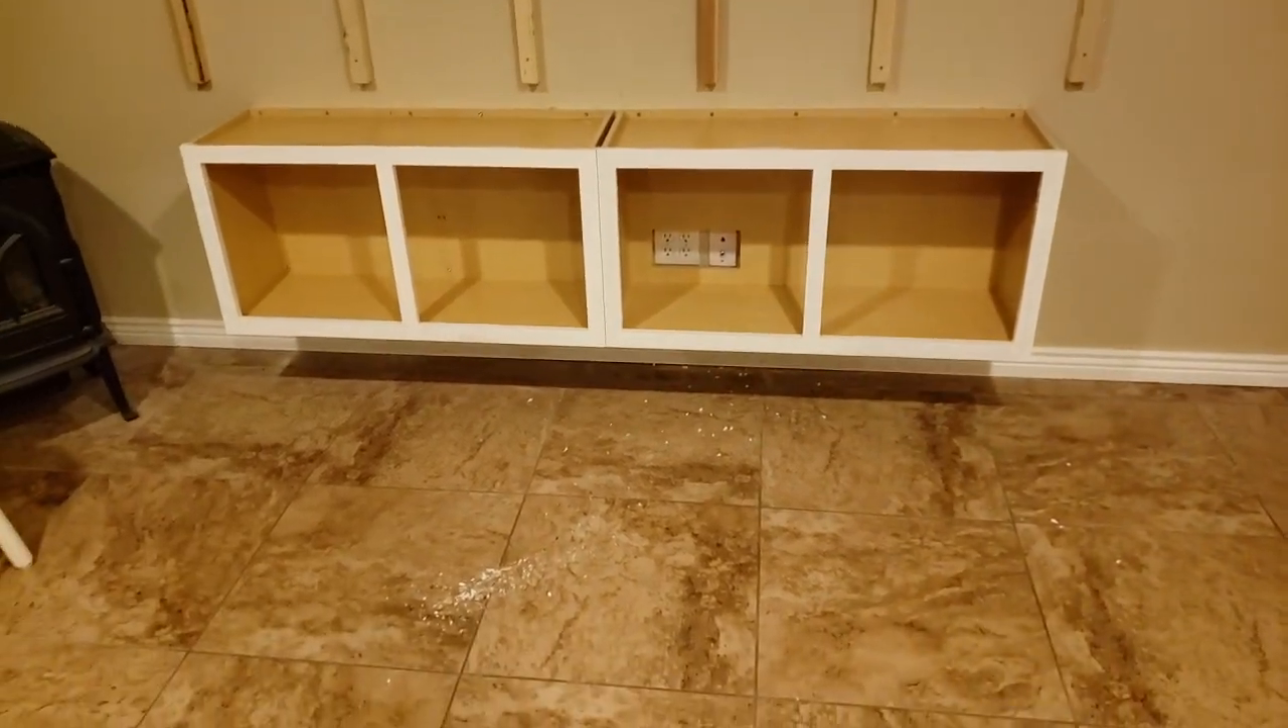All right. I got both of the cabinets painted and mounted on the wall.